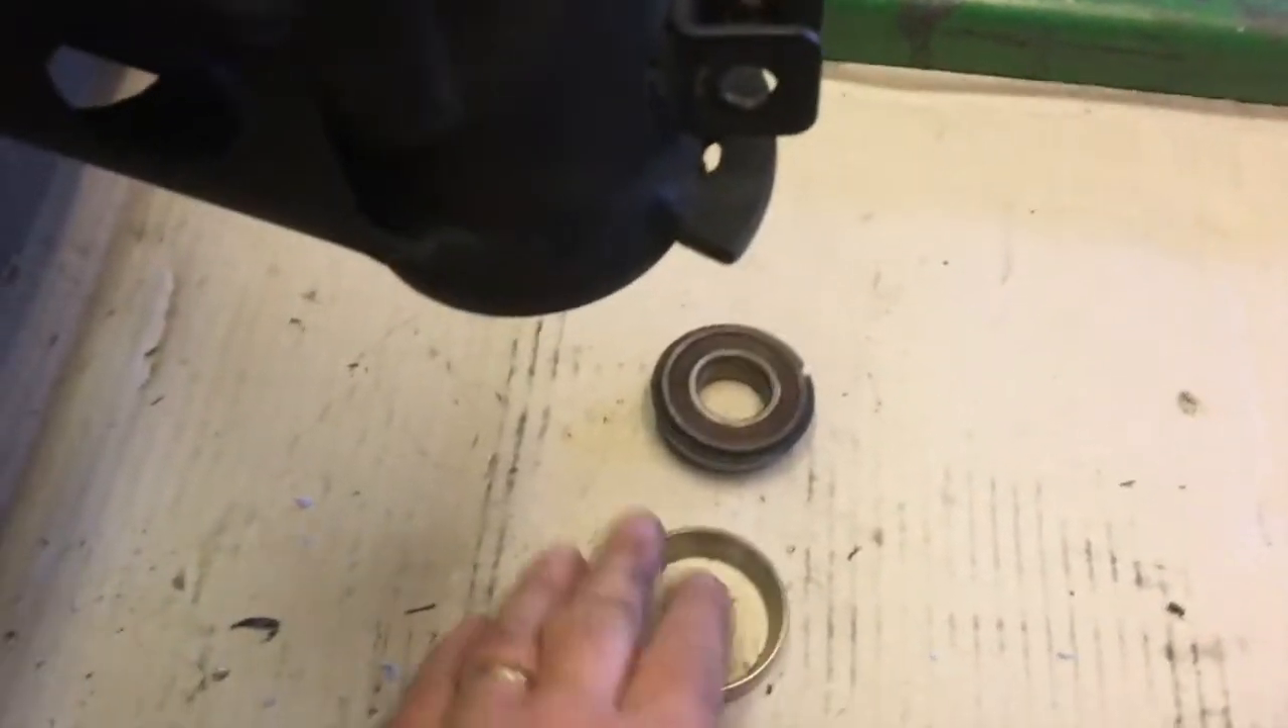I've knocked out the uh steering head races here.